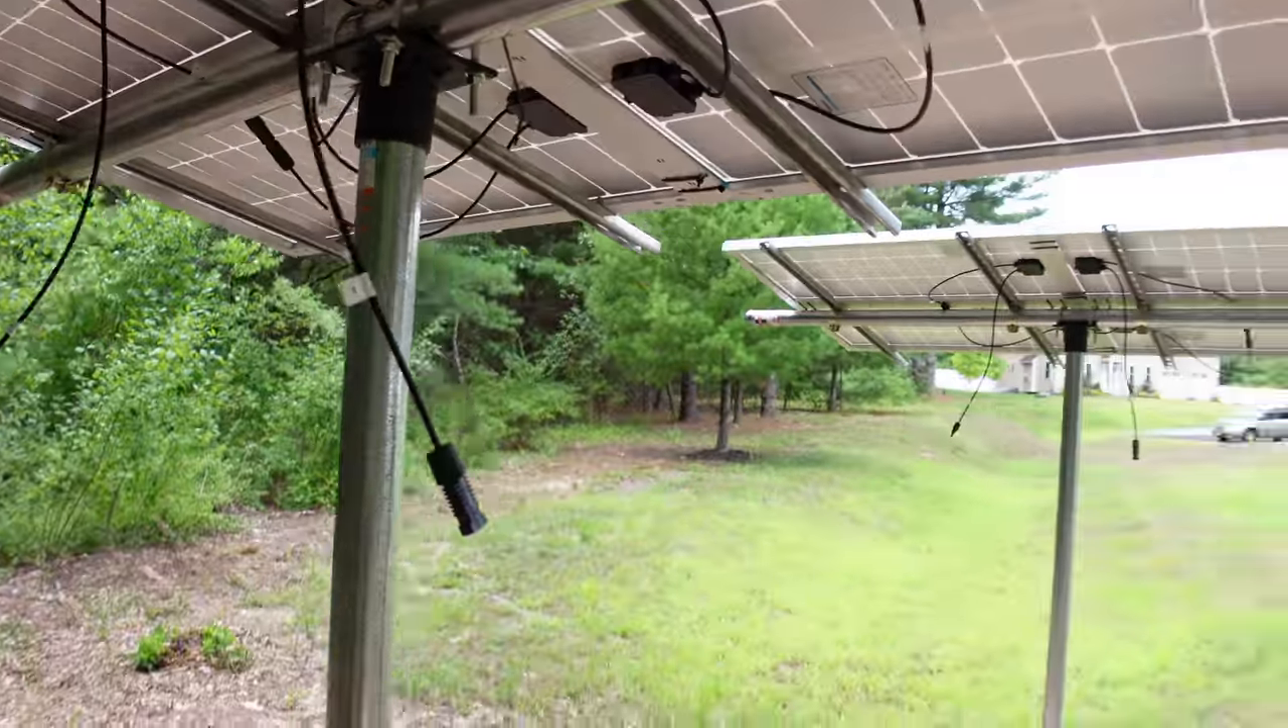But now all we have to do is connect these wires.